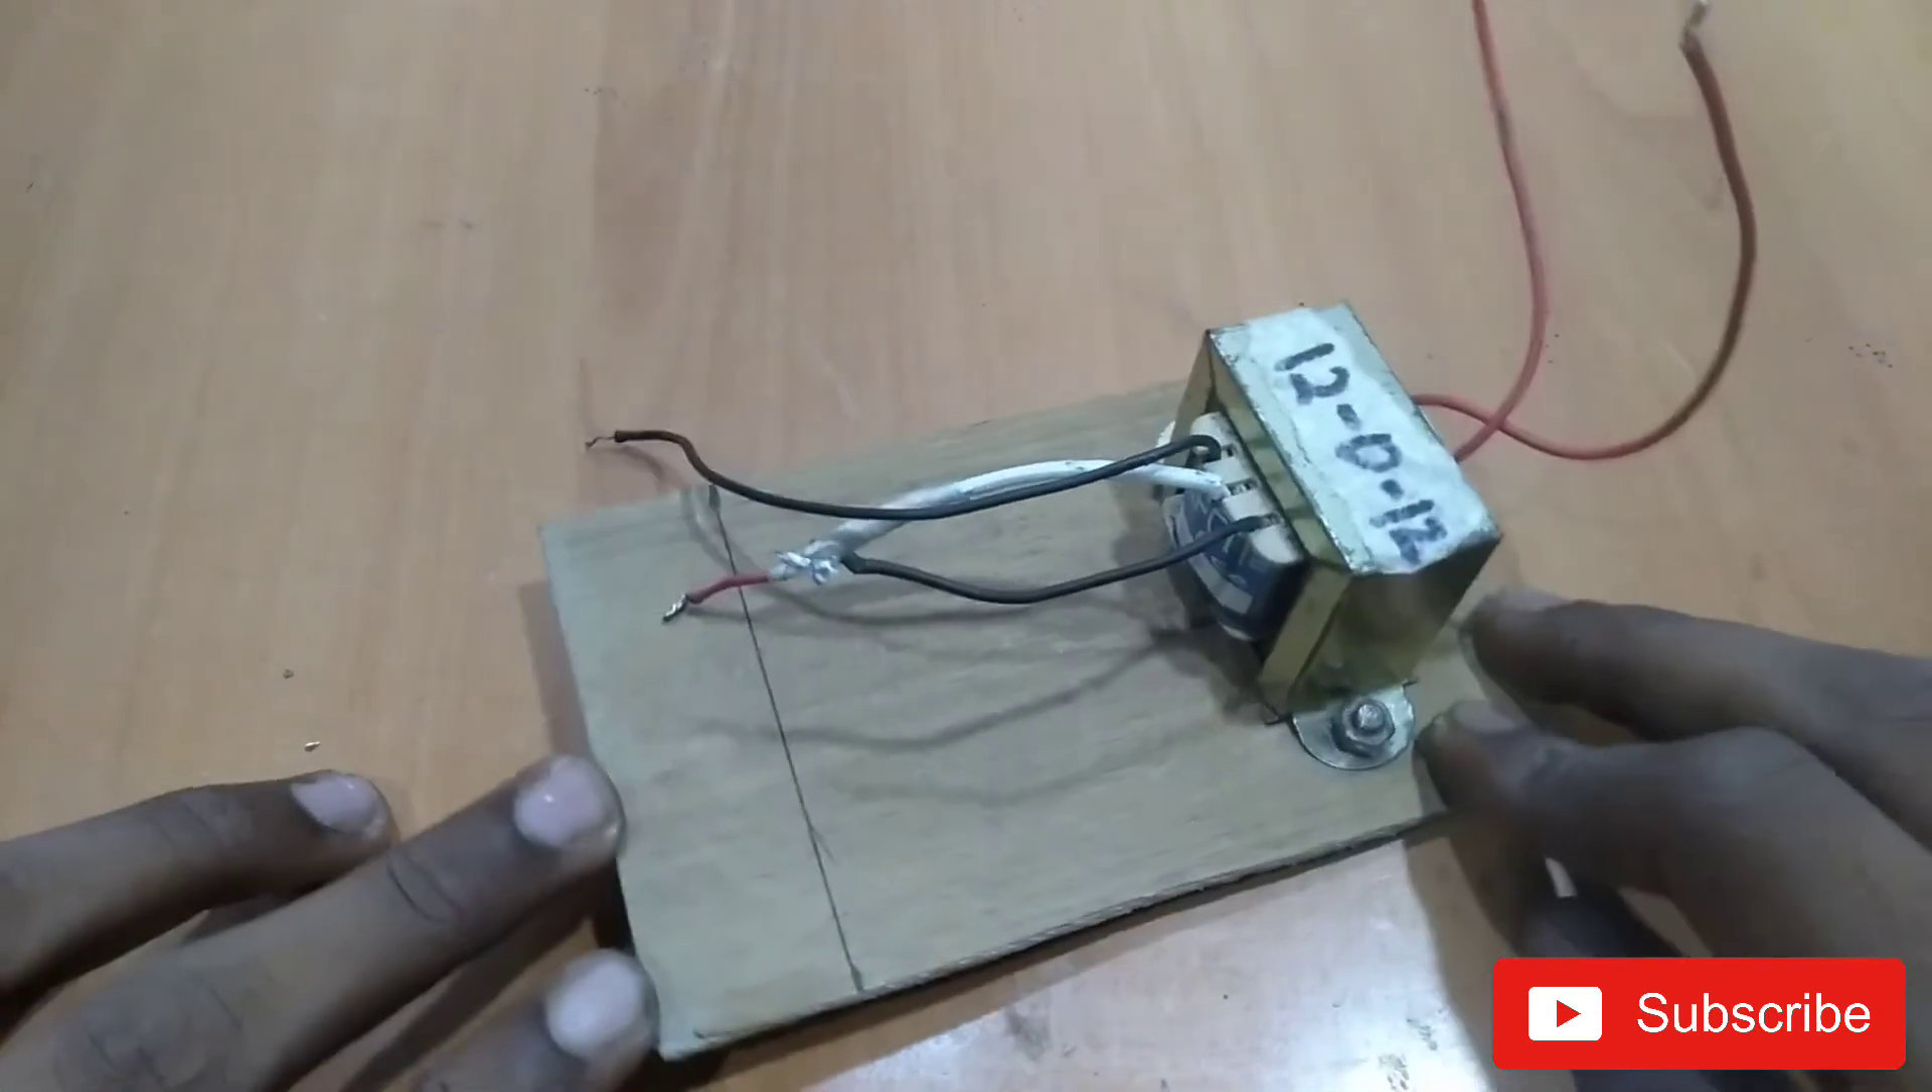तो यह है हमारा ट्रांसफार्मर तो मैं इसे एक लकडी के उपर सेट कर दिया हूं।